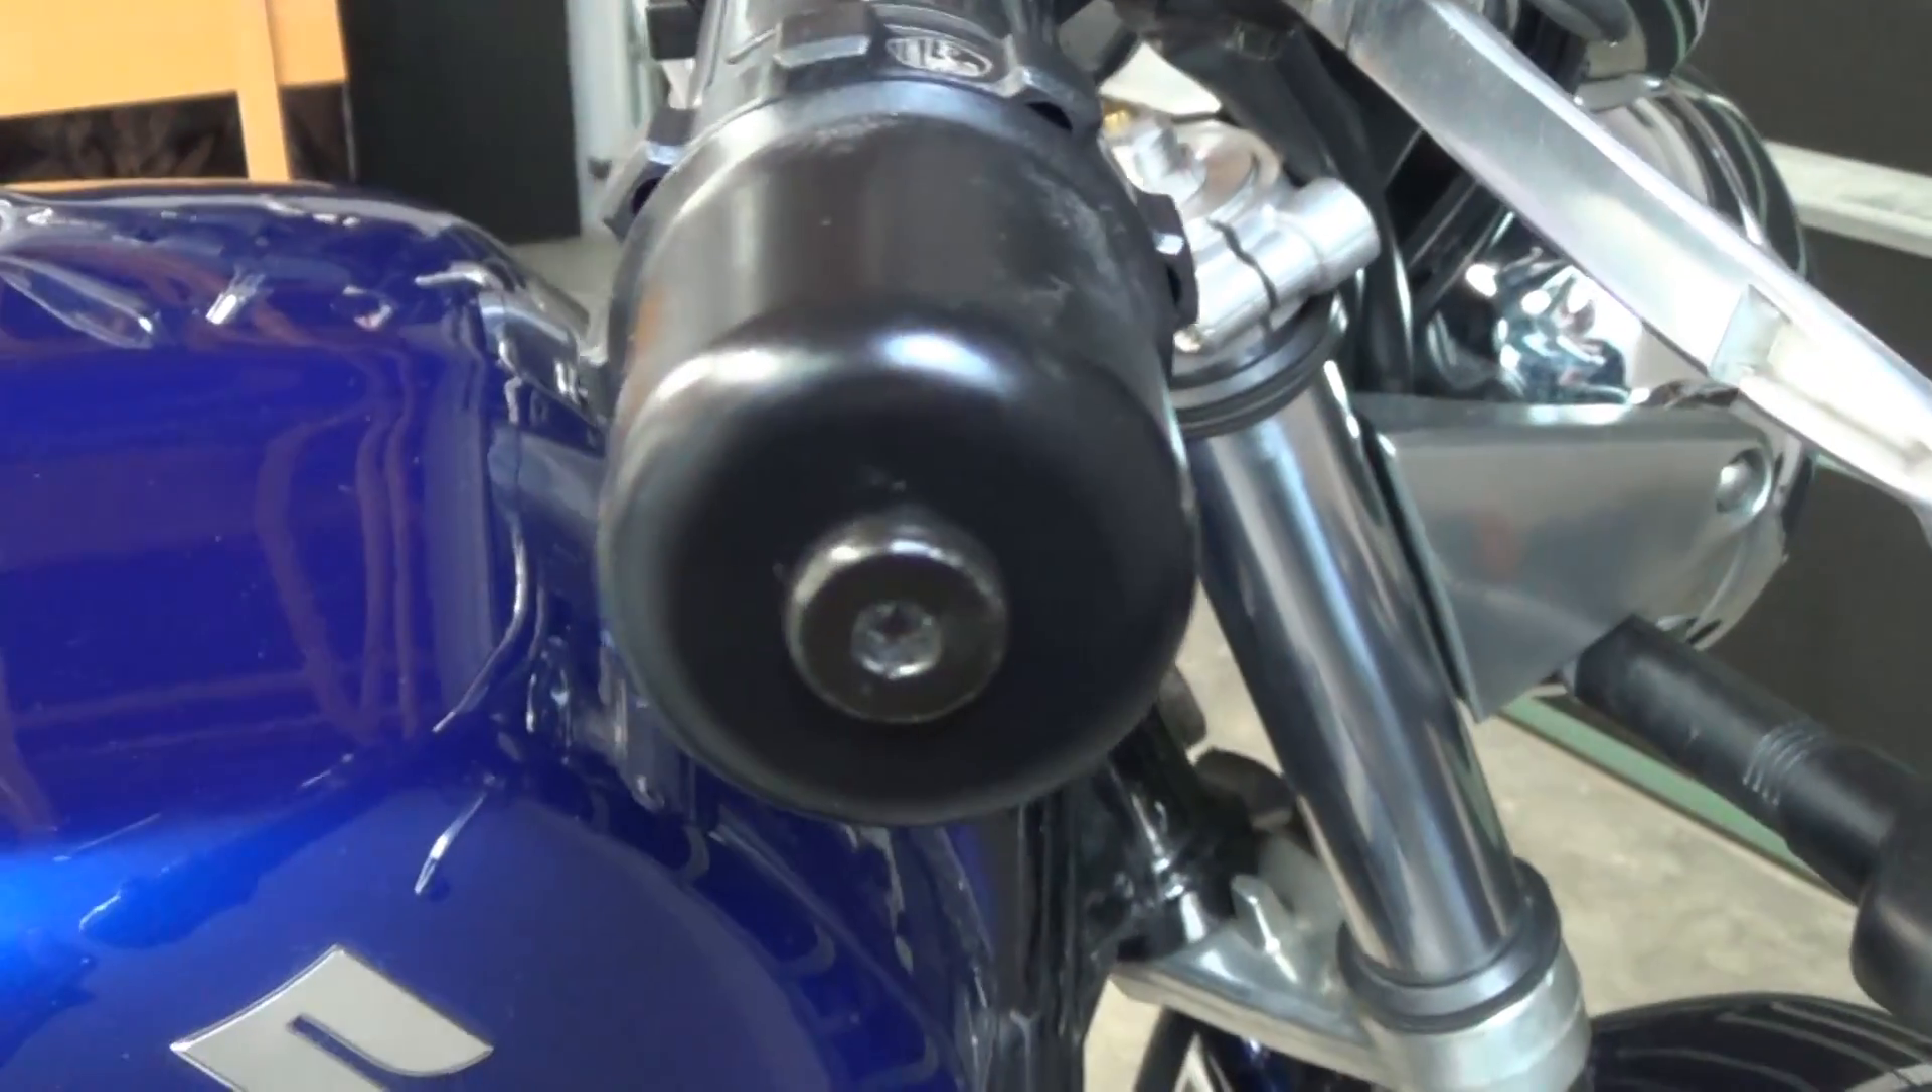As you can see, the bolt doesn't sit flush with the end, but when the original one arrives, I'll swap it over.